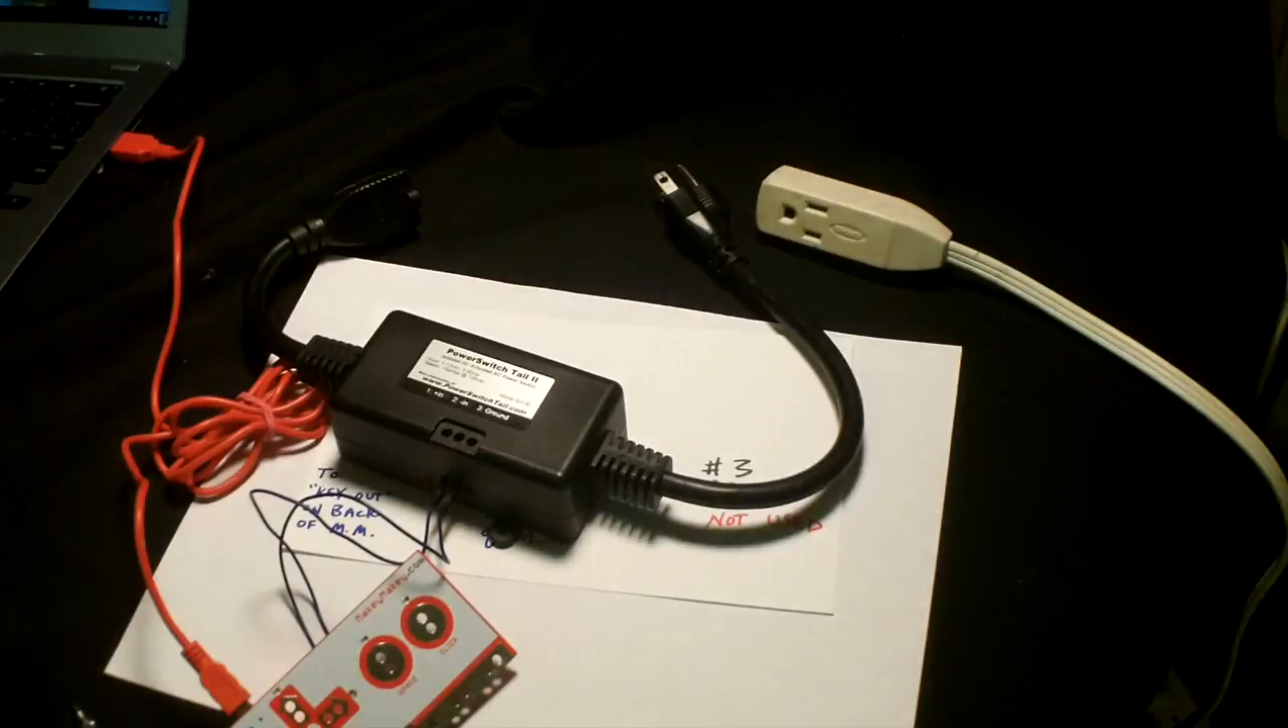So here we have our power switch tail connected to our makey makey however I haven't connected it to the power here.